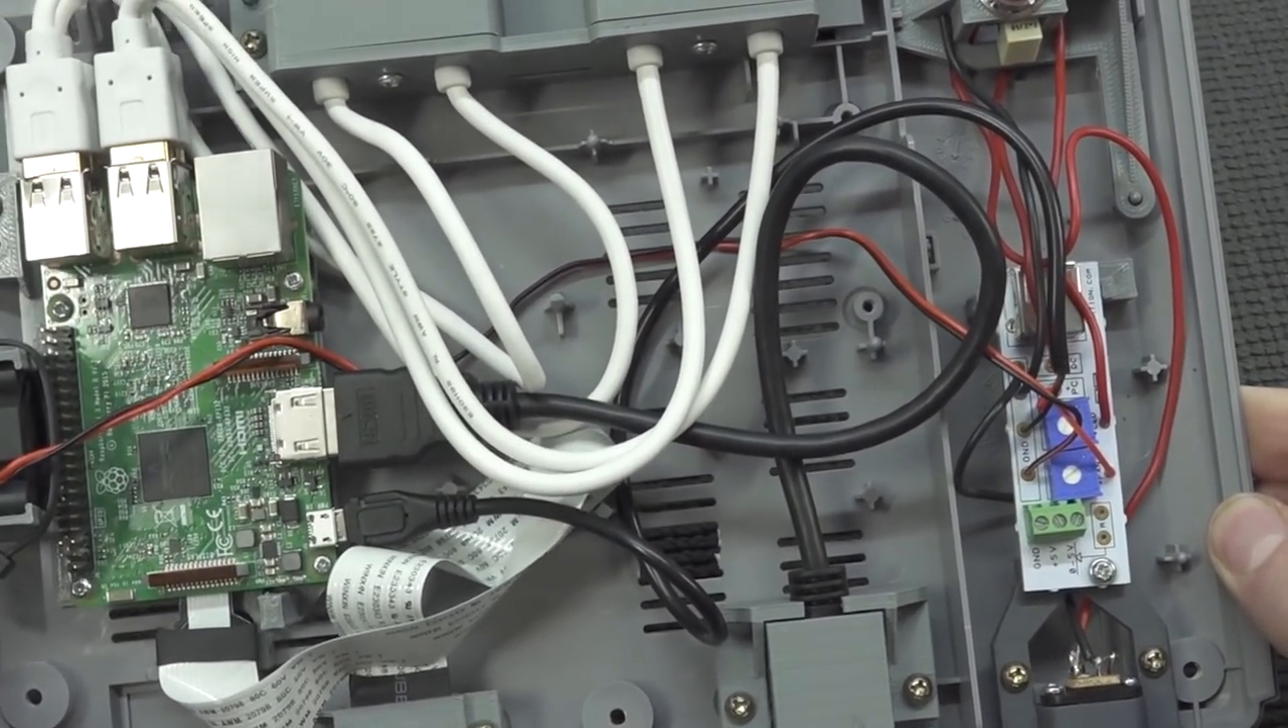And everything has been assembled. And the Pi is inside.